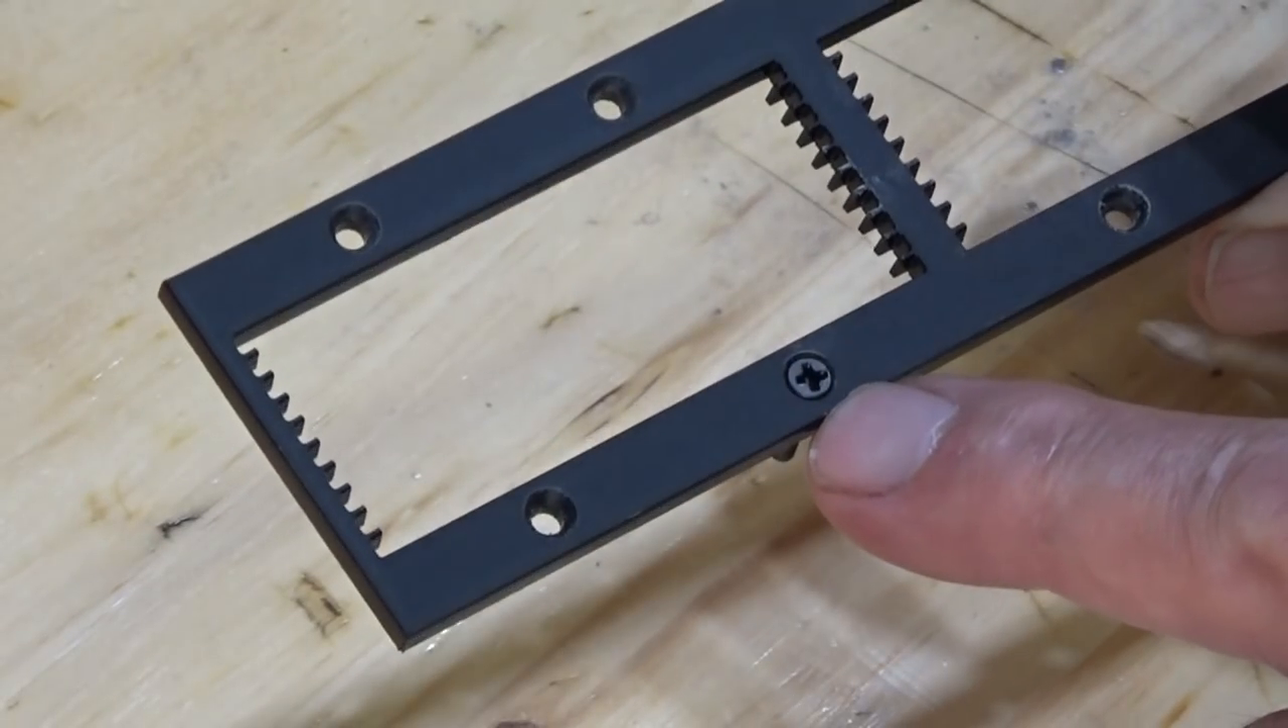So what I did instead was I purchased some black countersunk head screws and they fit into the countersinks that I've already drilled in the plastic part.